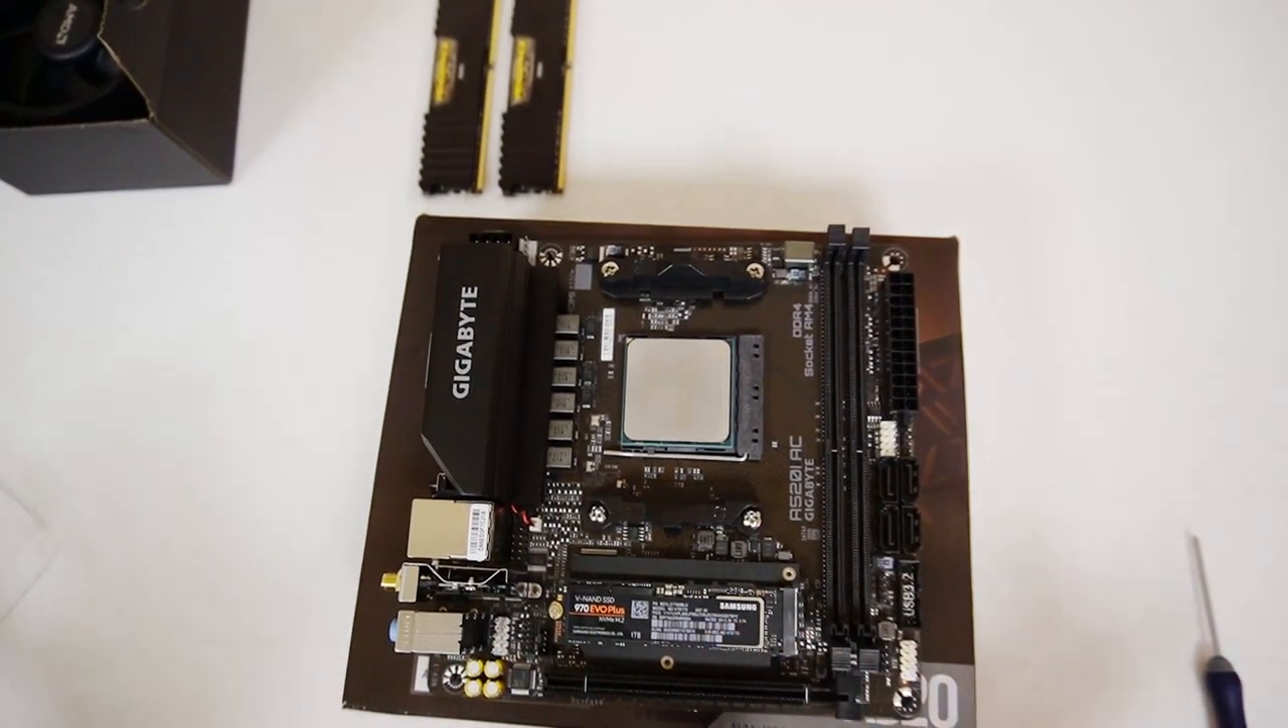So the EVO plus is in.